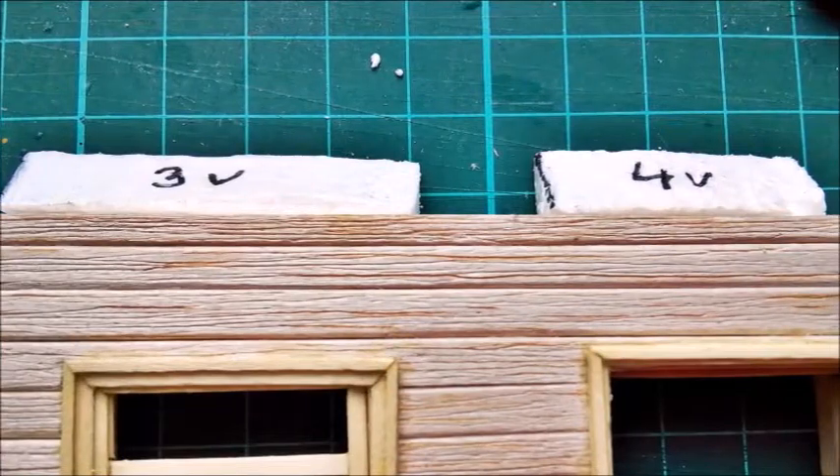Locators for the roof were glued onto the upper edge of the front wall.